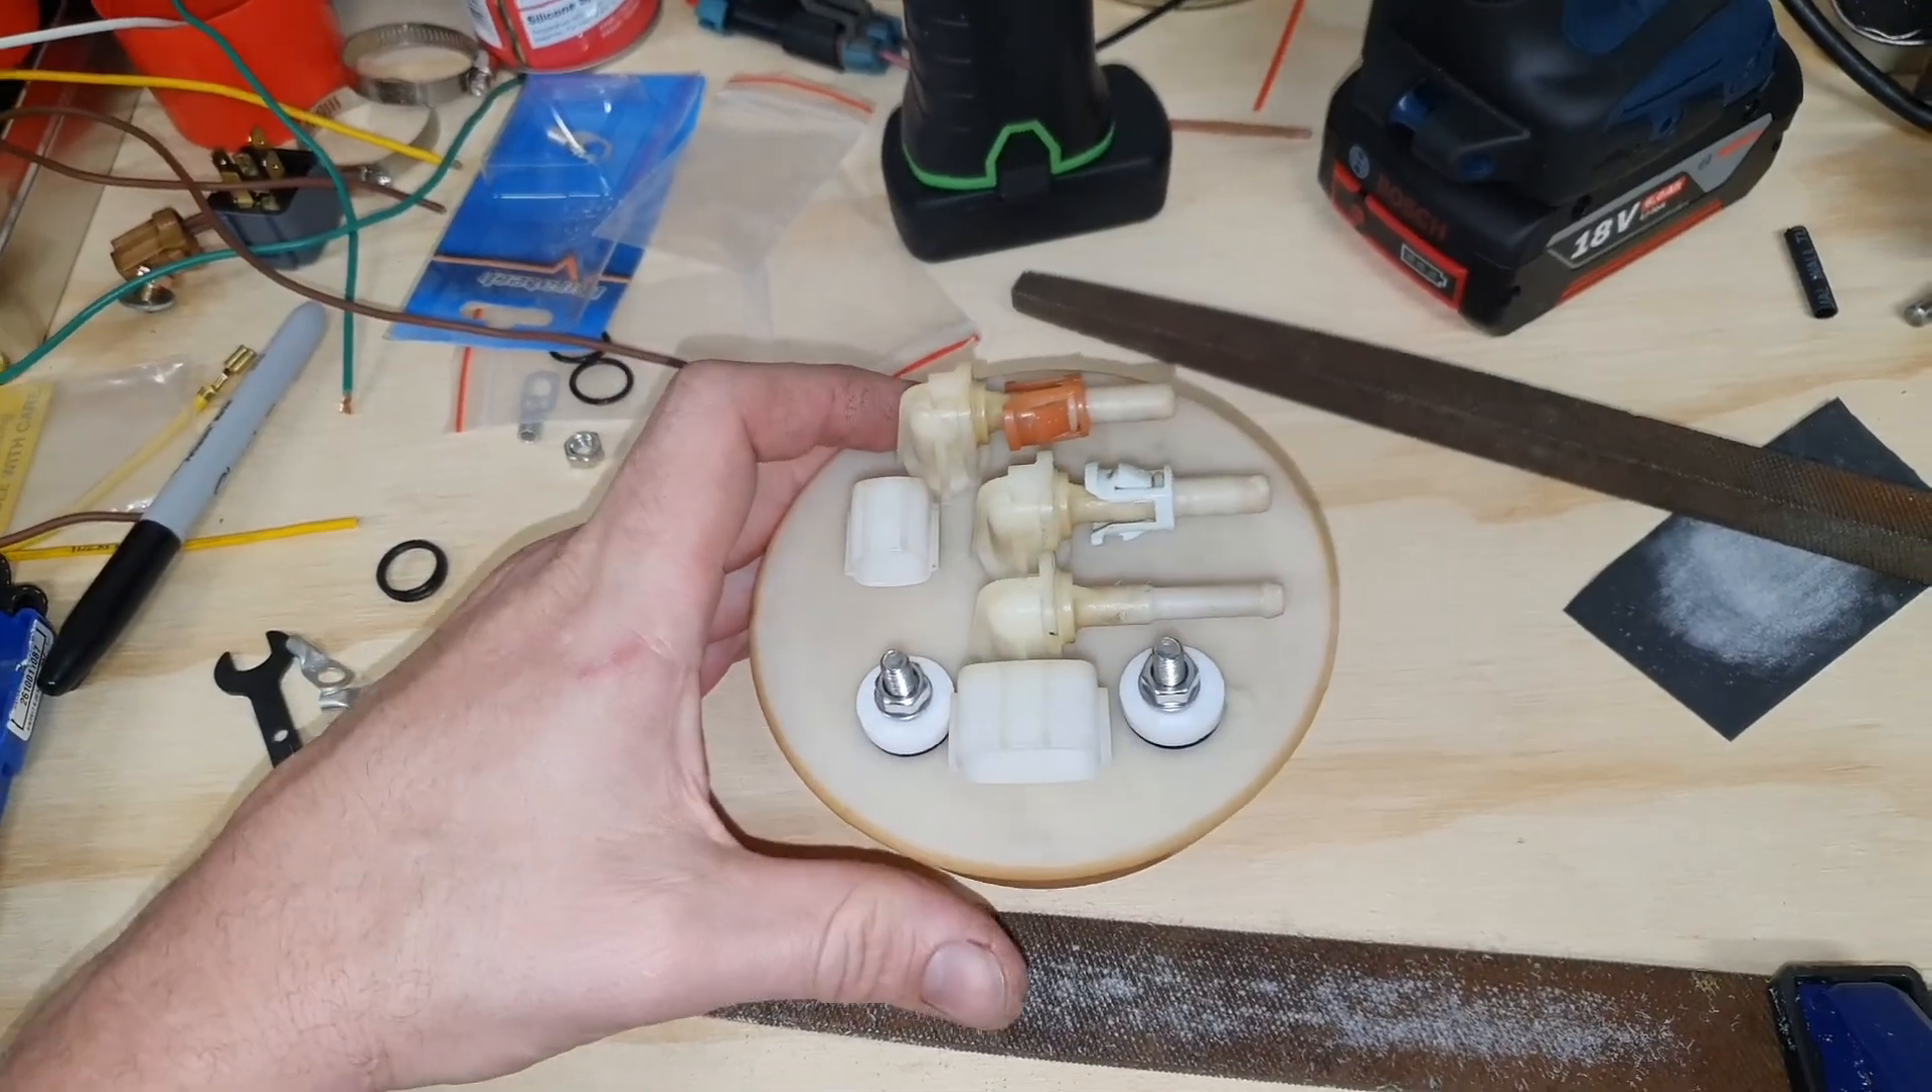The electrical bulkhead connections are now fitted to the fuel pump top hat.